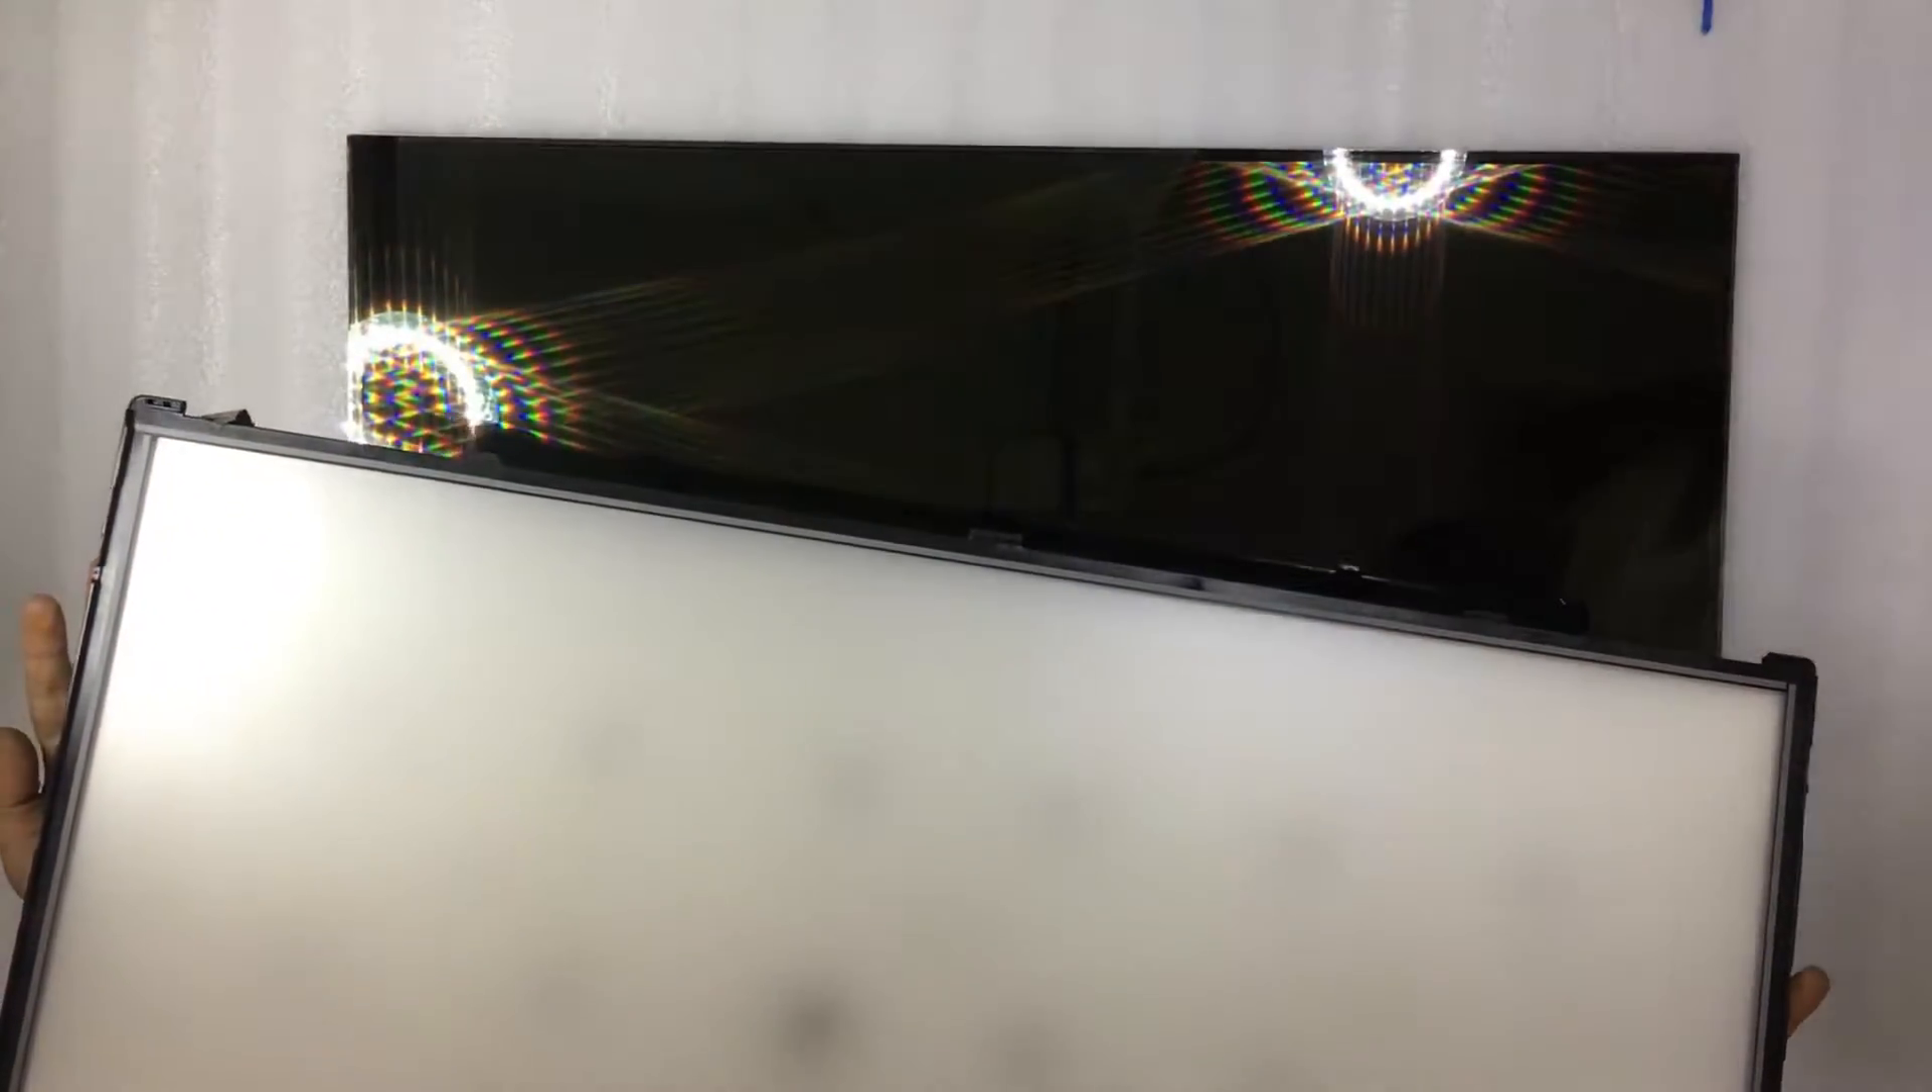Here we have separated display panel from backlight.